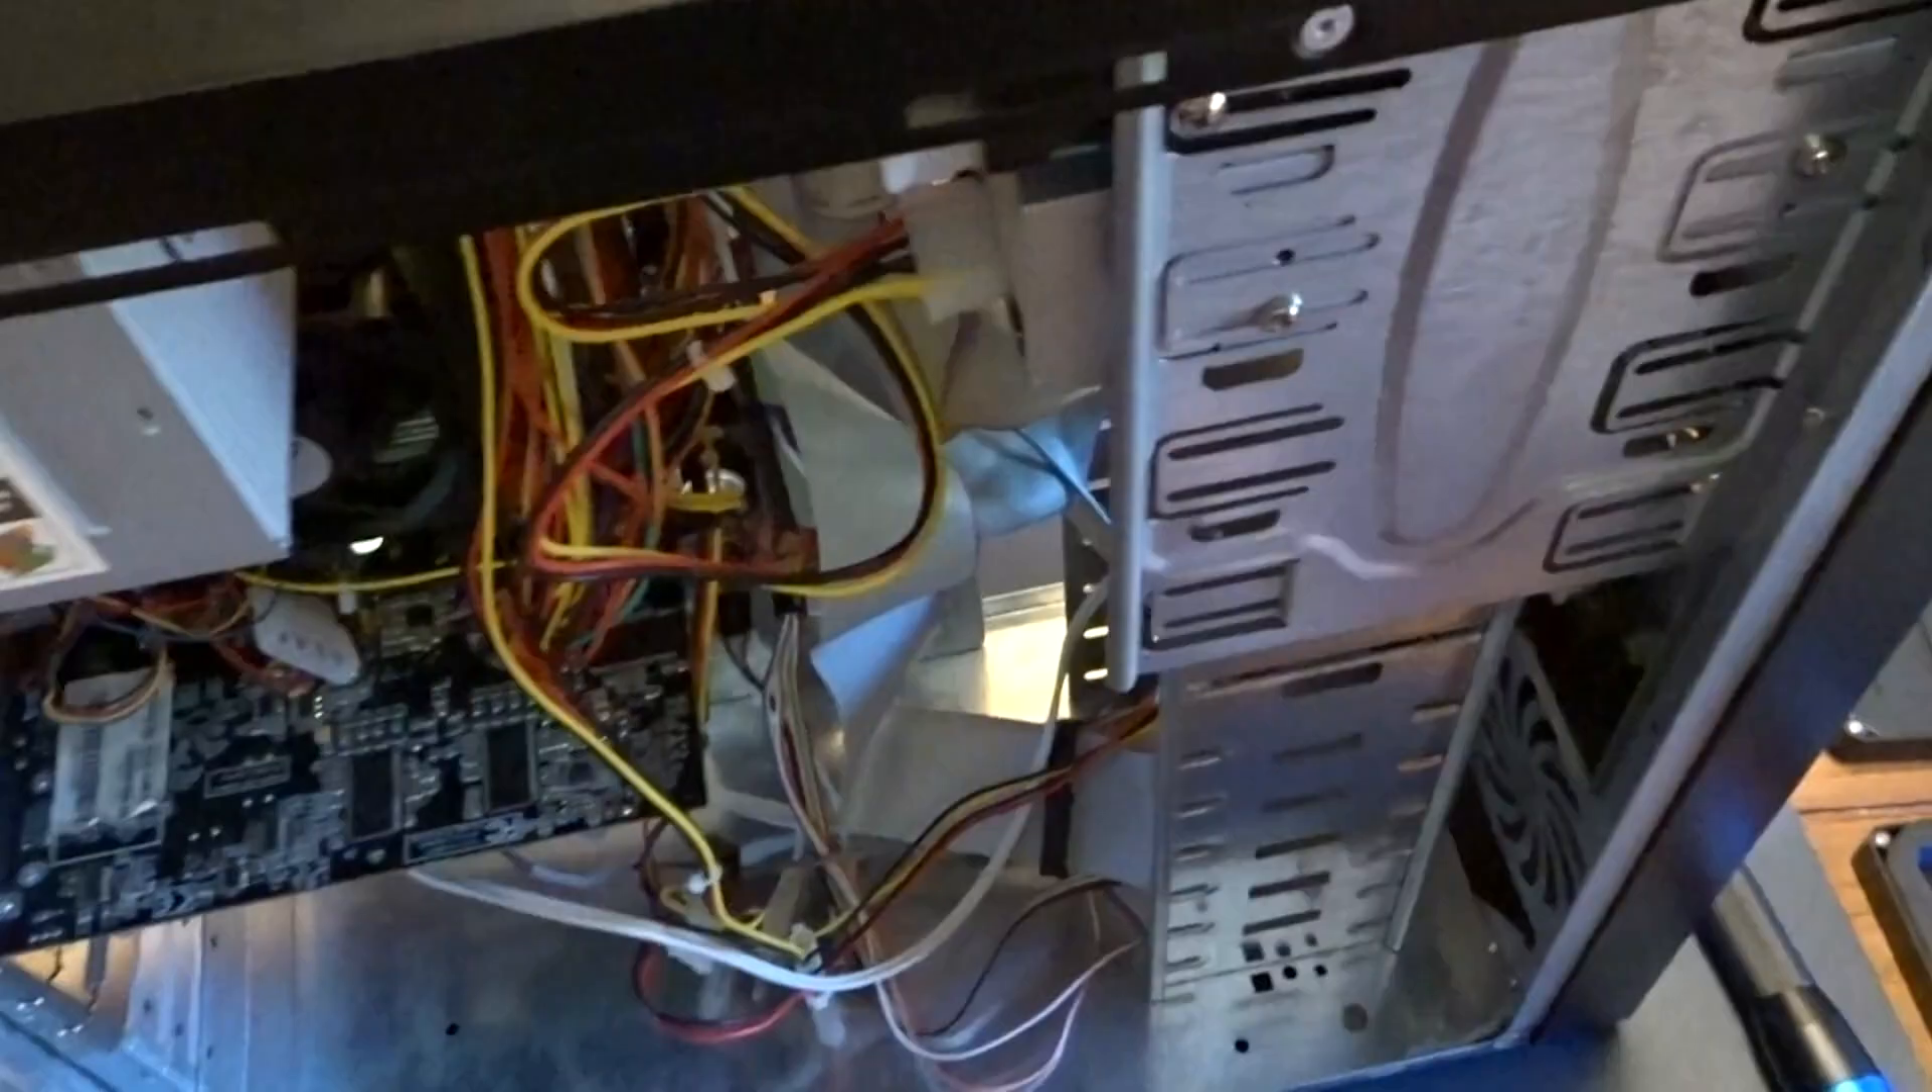All right, so the side panel has been removed.